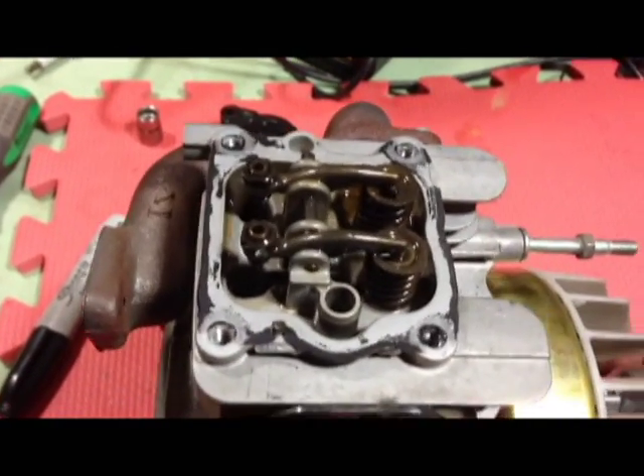Alright, I've got the valve cover off of the Honda EU 1000i 1 .8 horsepower Honda motor.